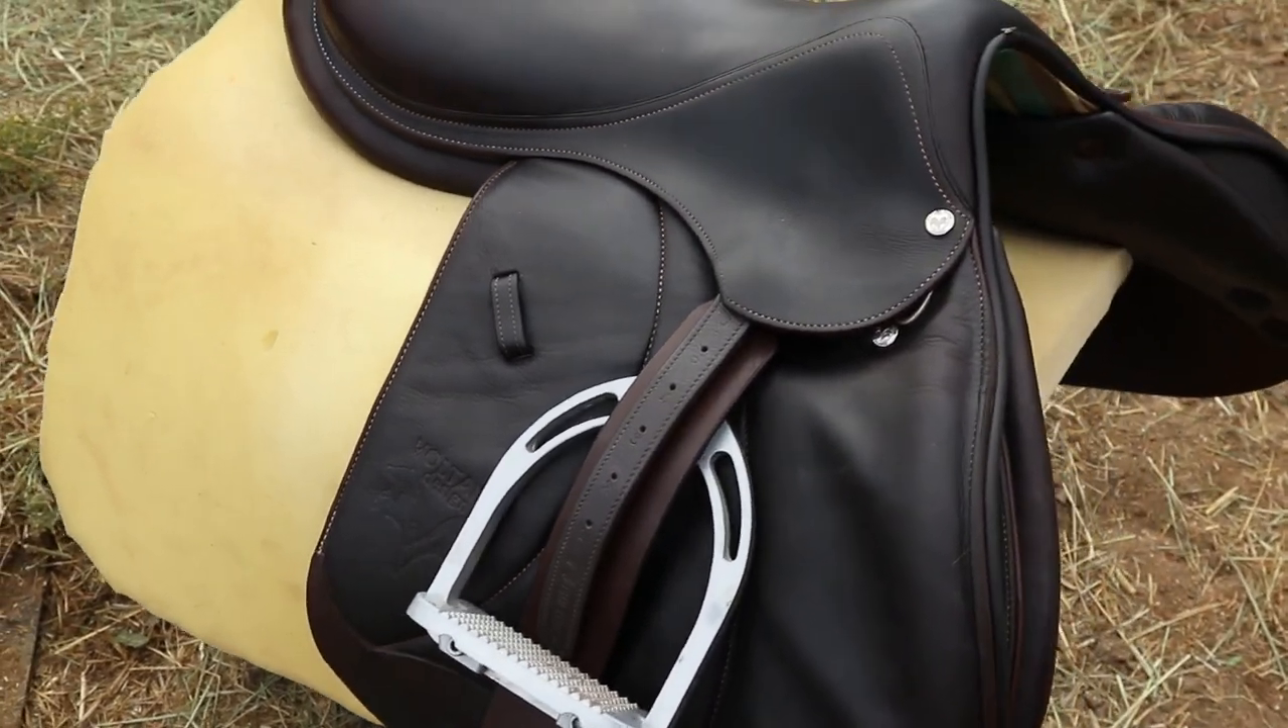I have my stirrups on and I am all ready to go.